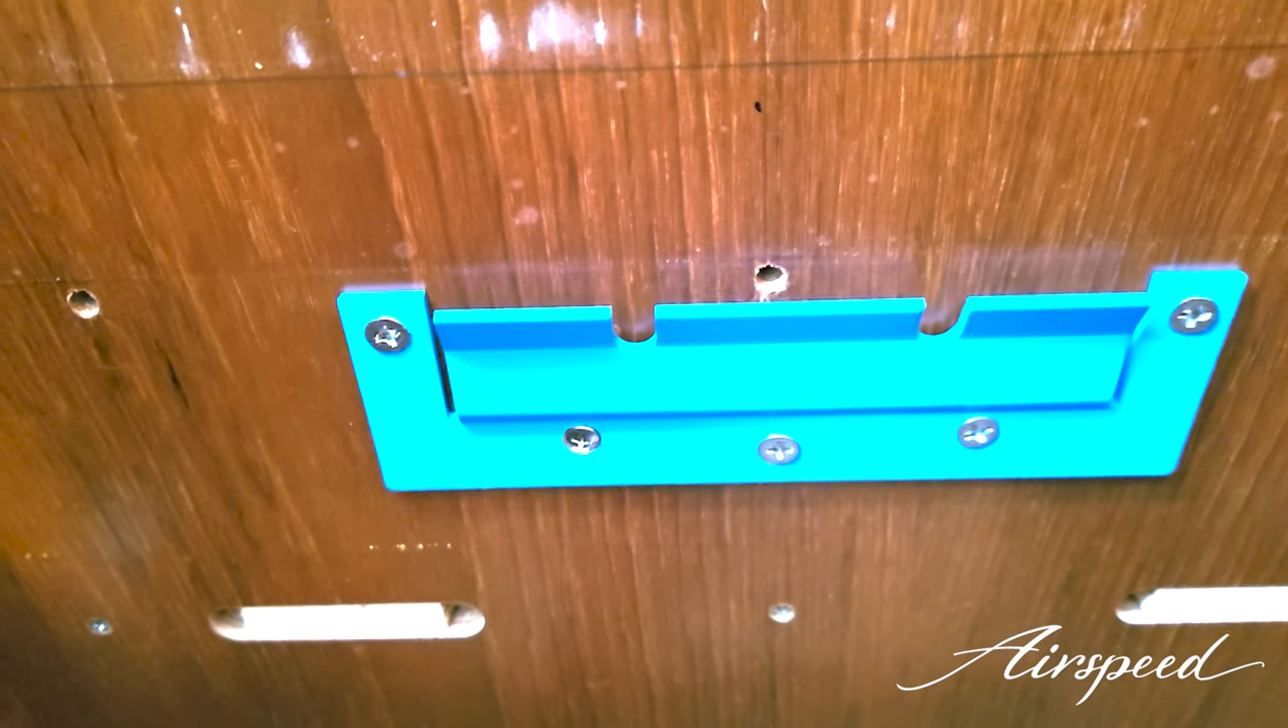I've got the mounting bracket mounted to the back of this little divider bulkhead here.